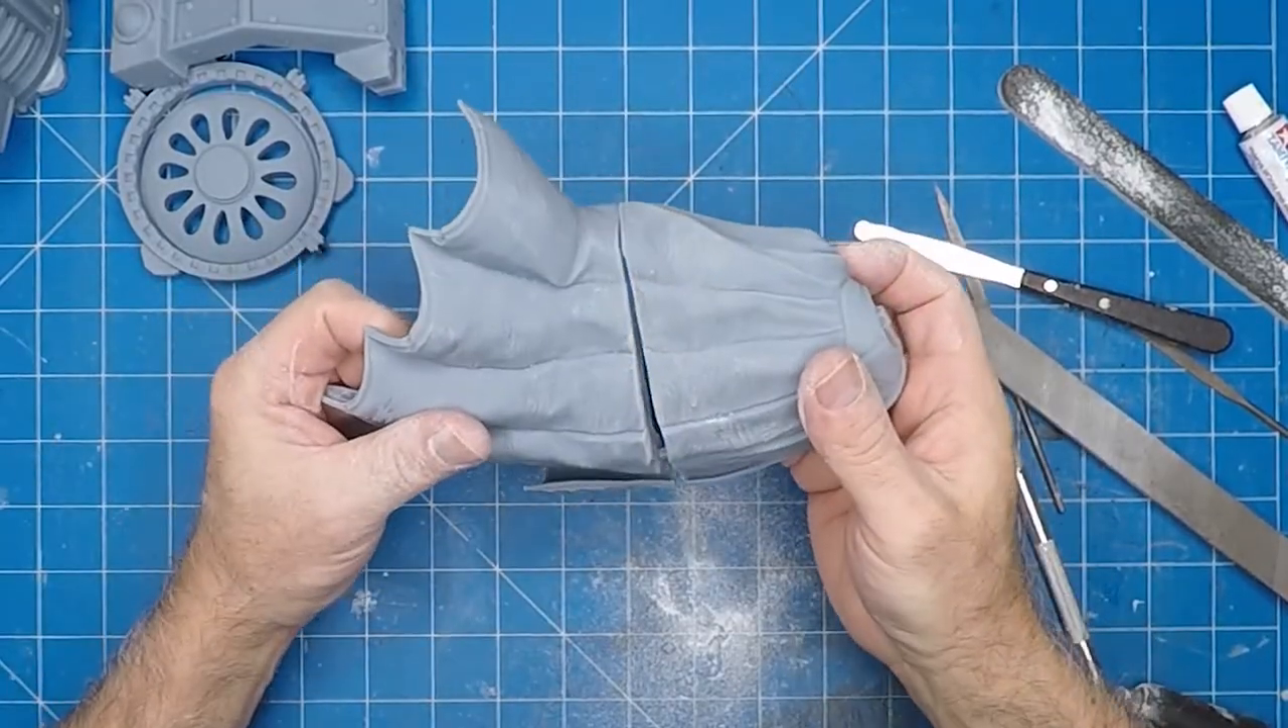You can see that joint's a bit wonky. And once again that's due to the way I actually had it placed on the build plate of the printer. The 3D printer.